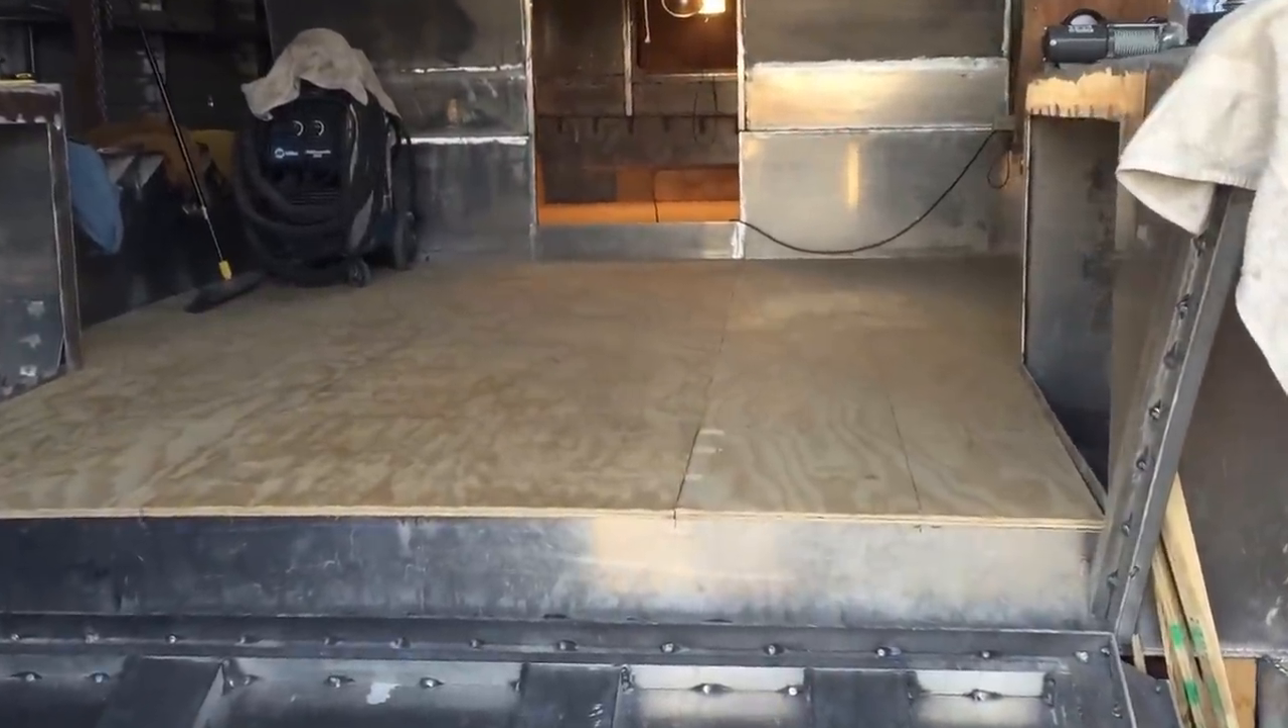So Got the boat all cleaned up down underneath the floorboard and laid down this plywood.